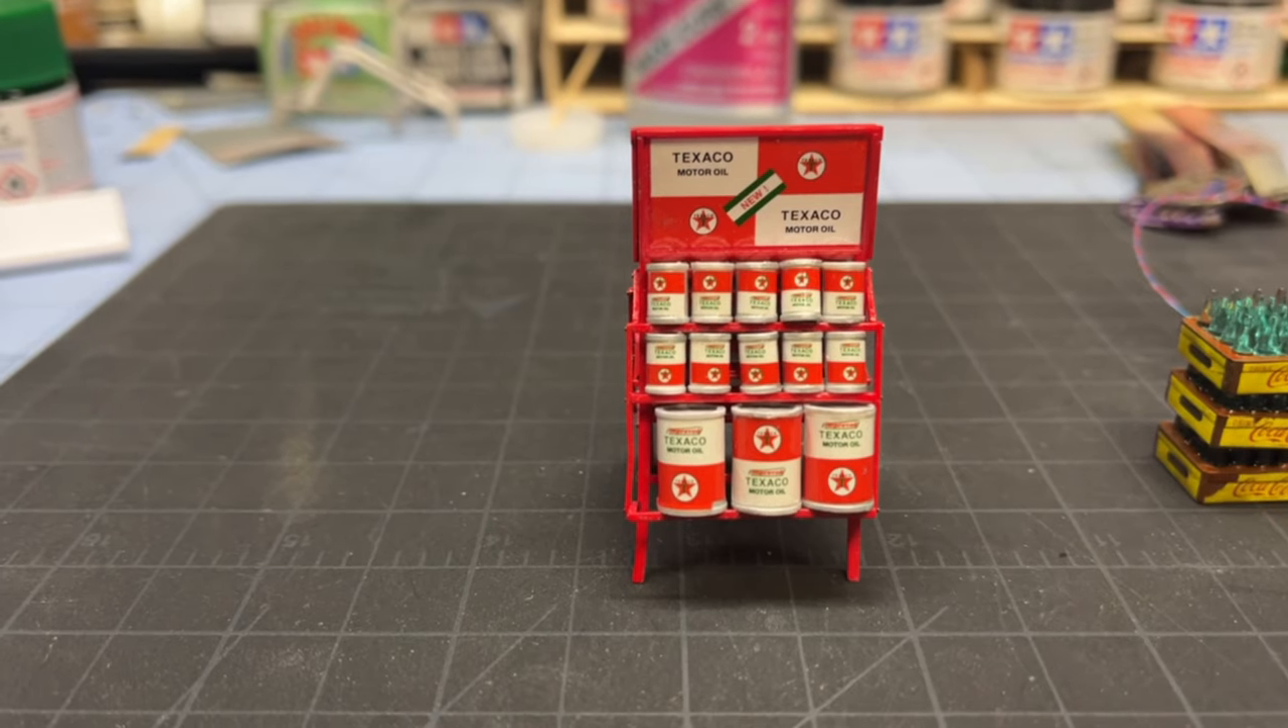You can see I got all the decals on here now and they're all looking pretty good. They were not easy at all to put together or put on.